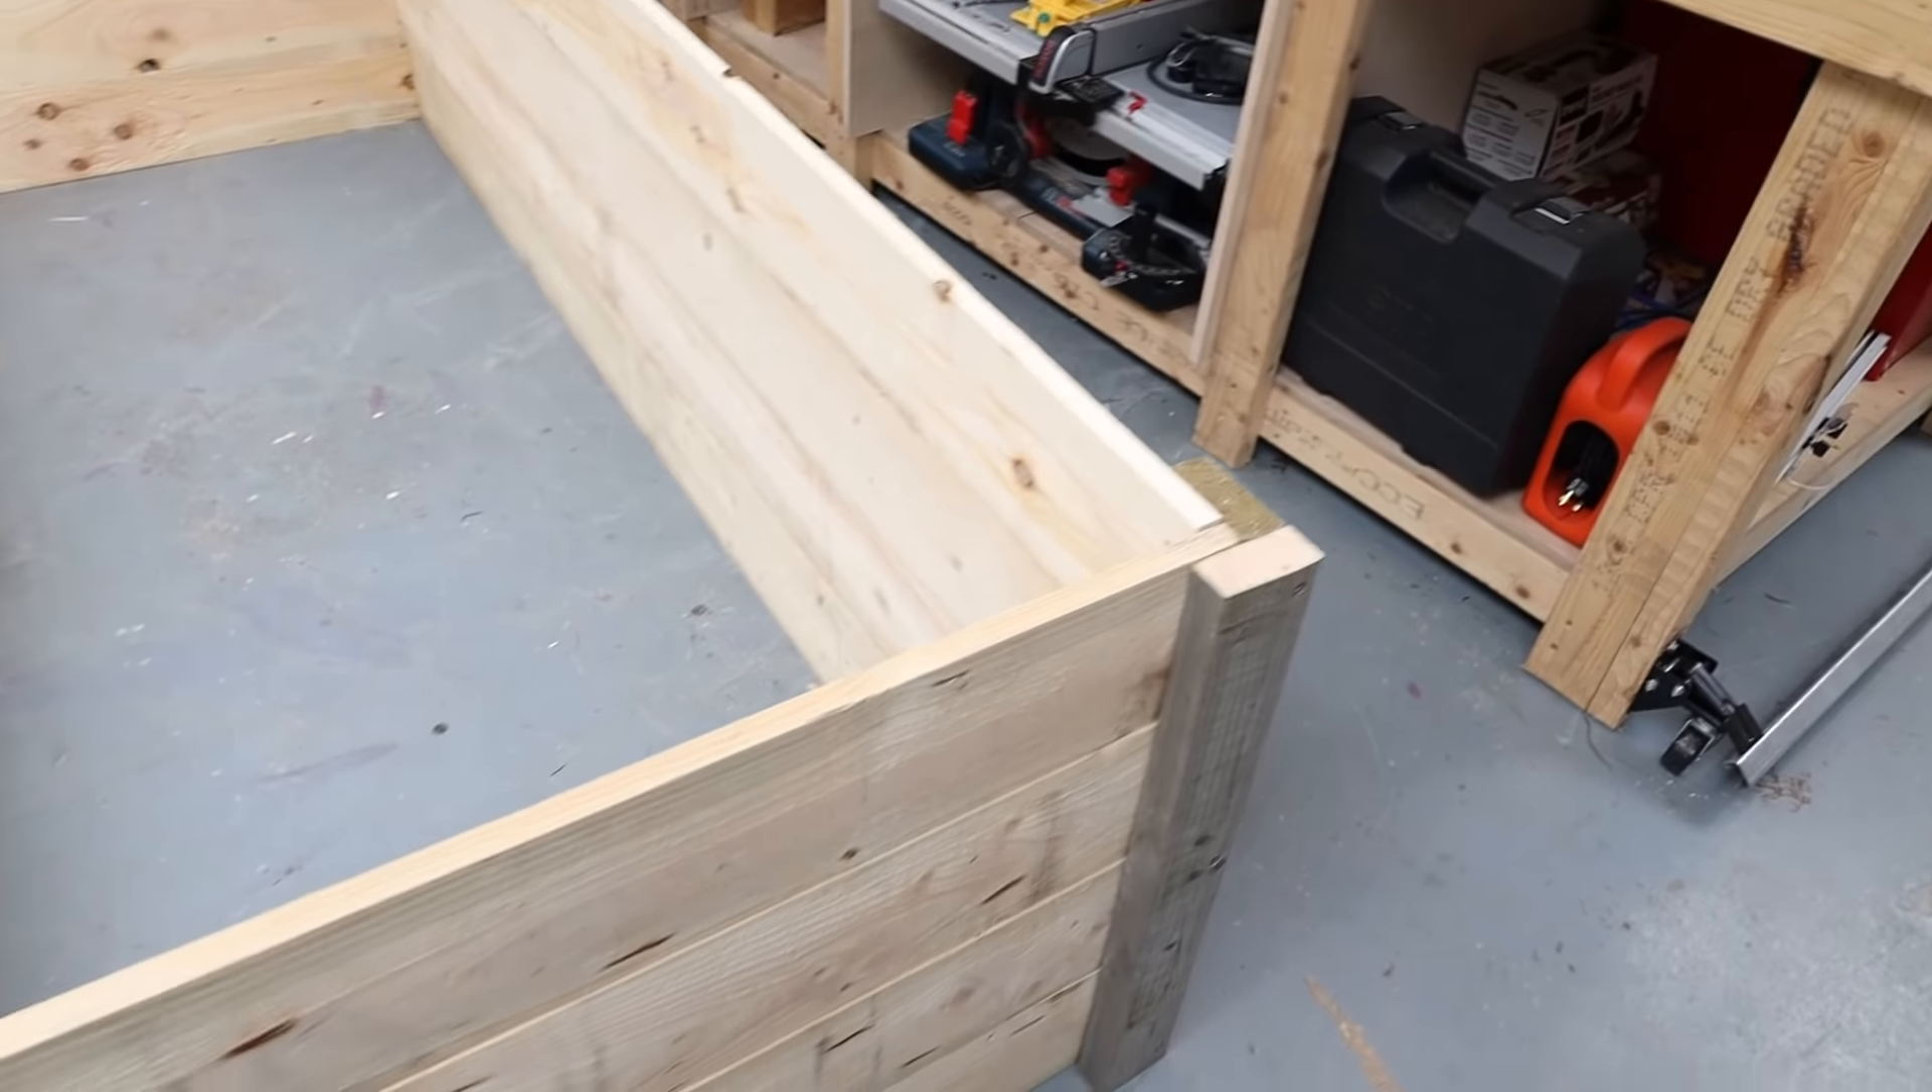That's the main body of the planter assembled took all of 10 minutes so it's a really quick and easy way of doing it.